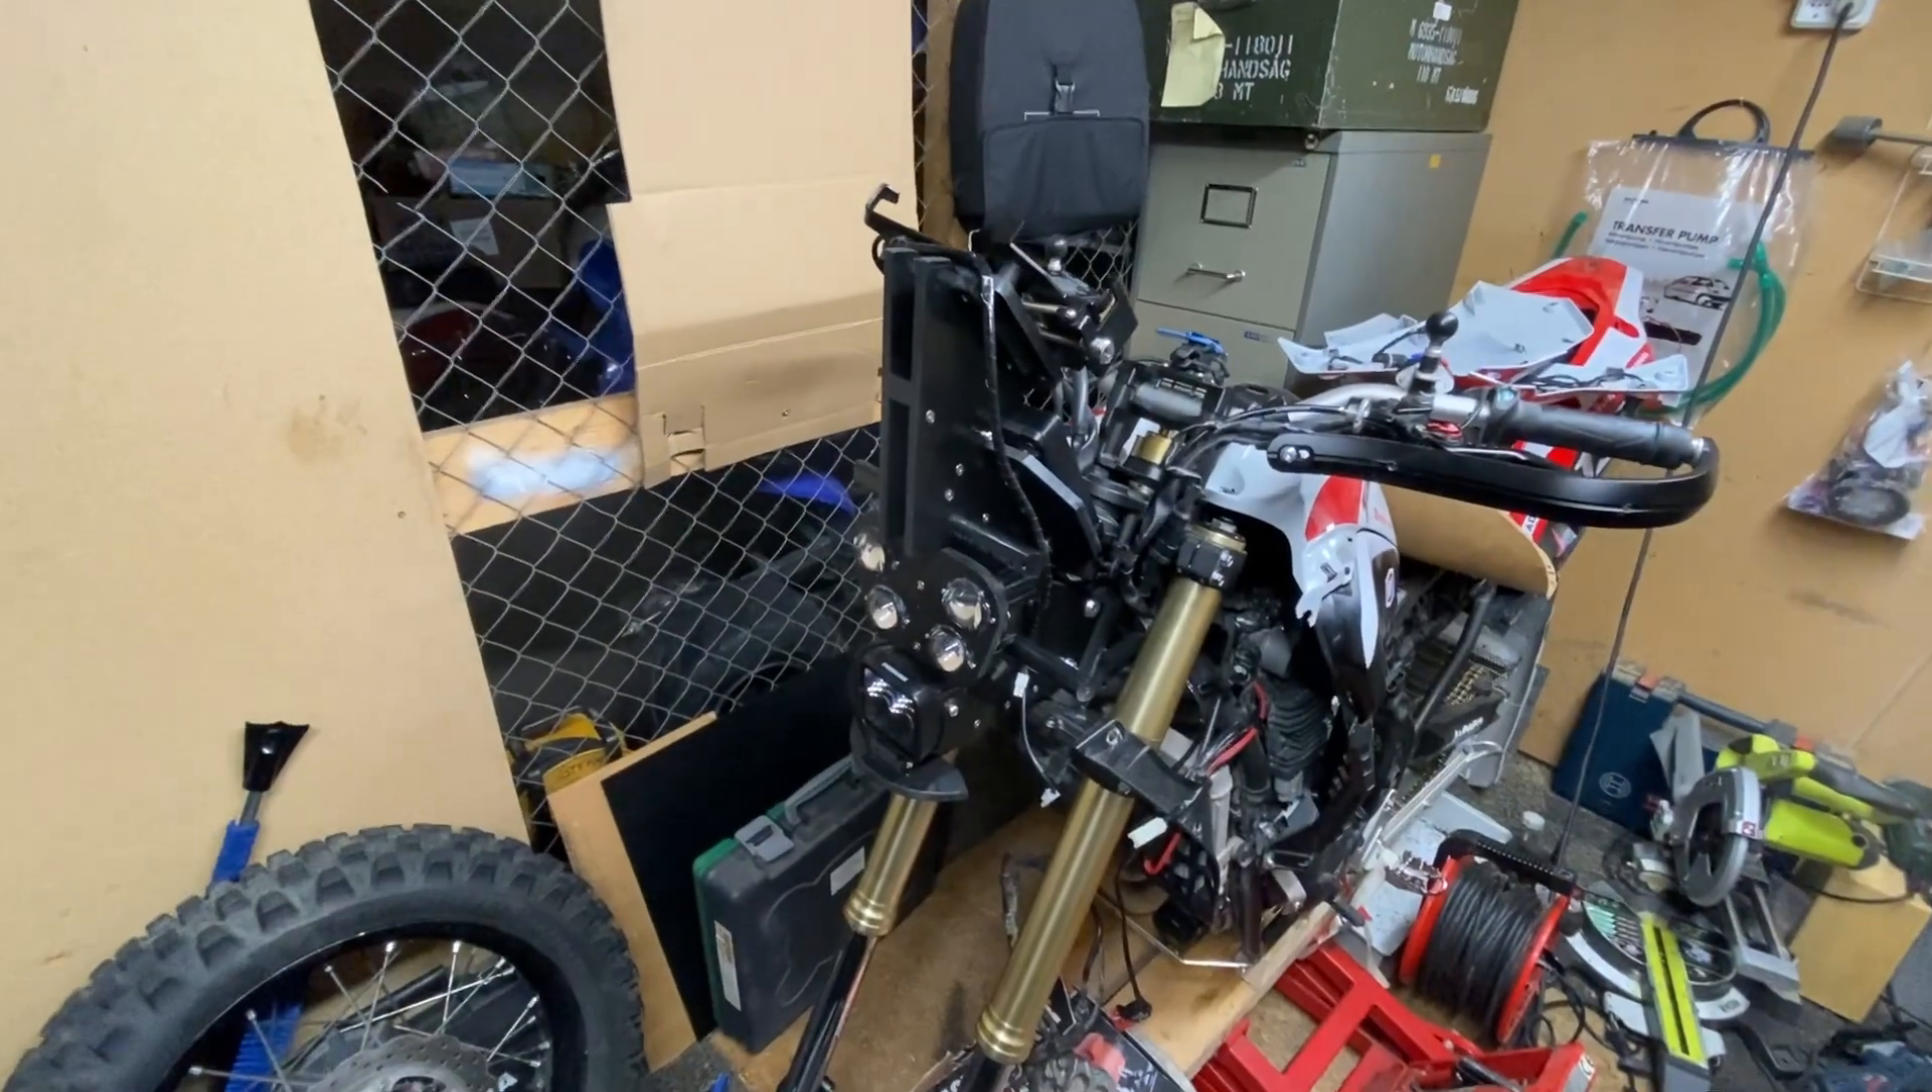So the tower is in place I have just put on my forks and now I'm just going to sort out the cables.